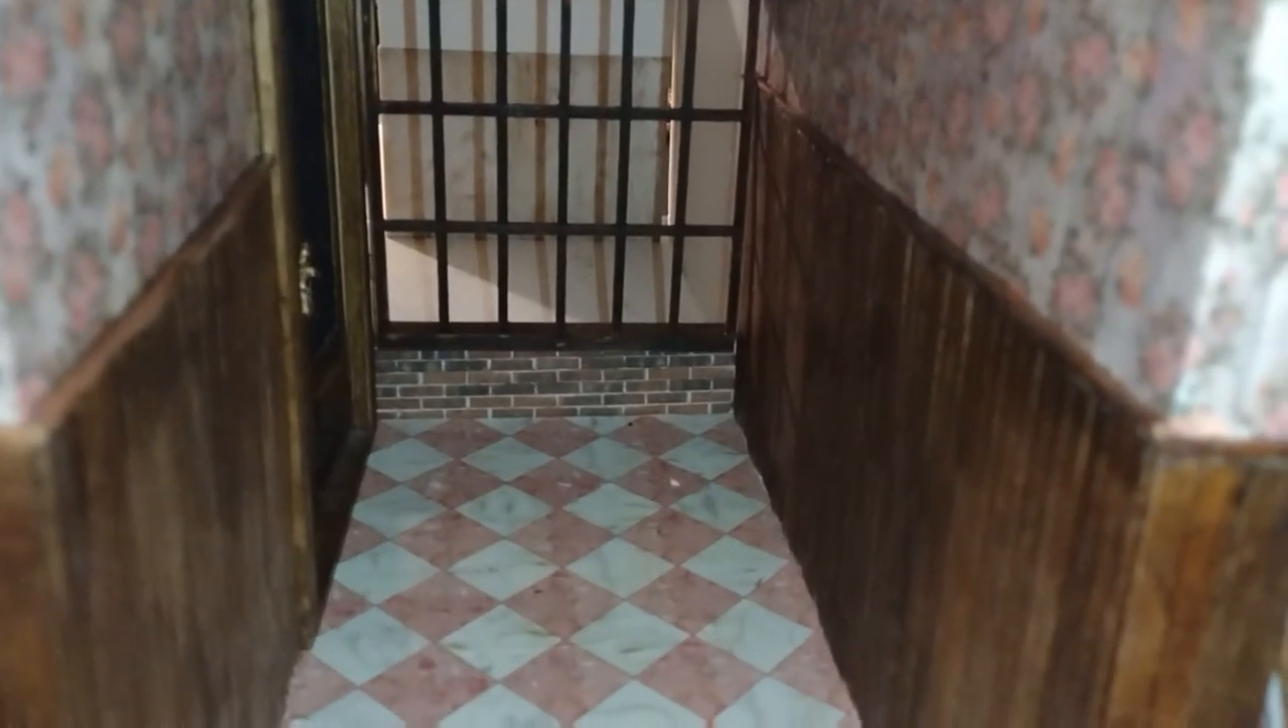So now that the beadboard is dry I've glued in the door and I've actually added the brick in the window to the end of the hall that separates the hallway from the music room.